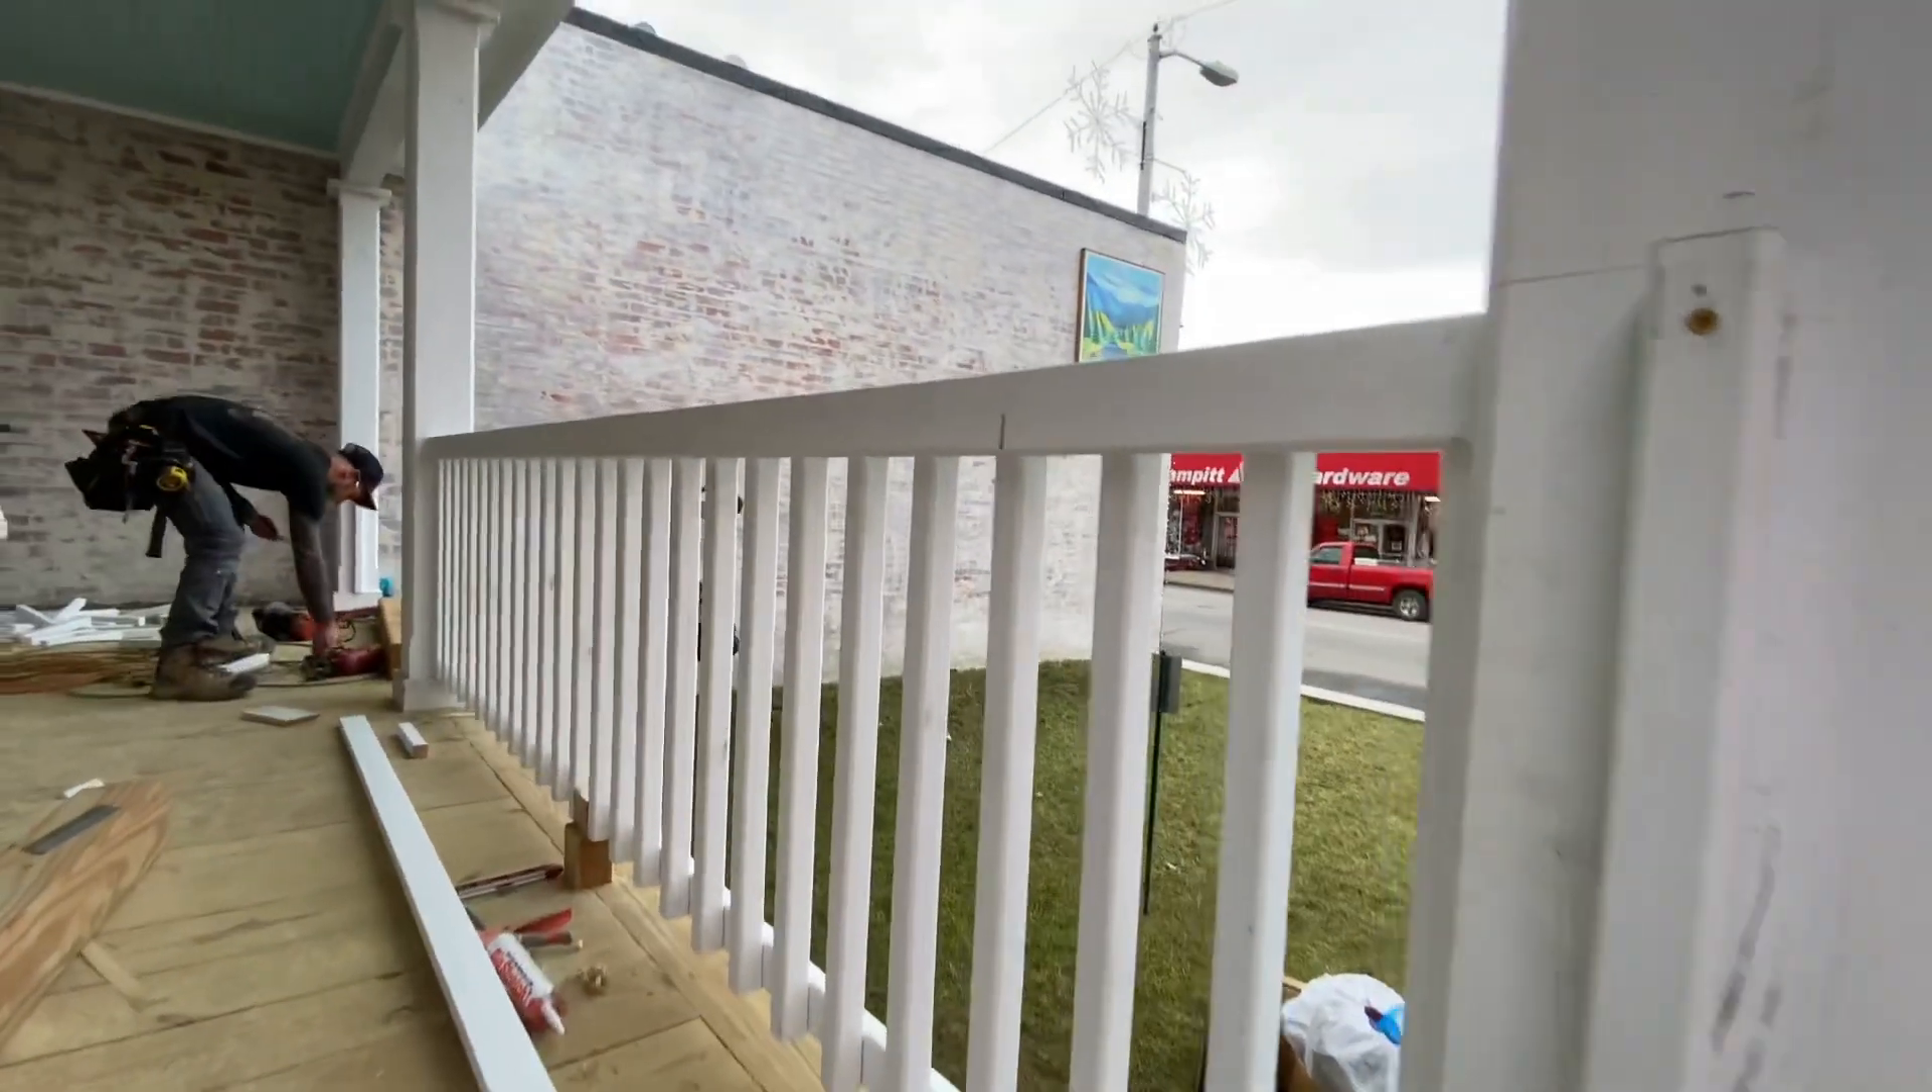All the pickets are in place.